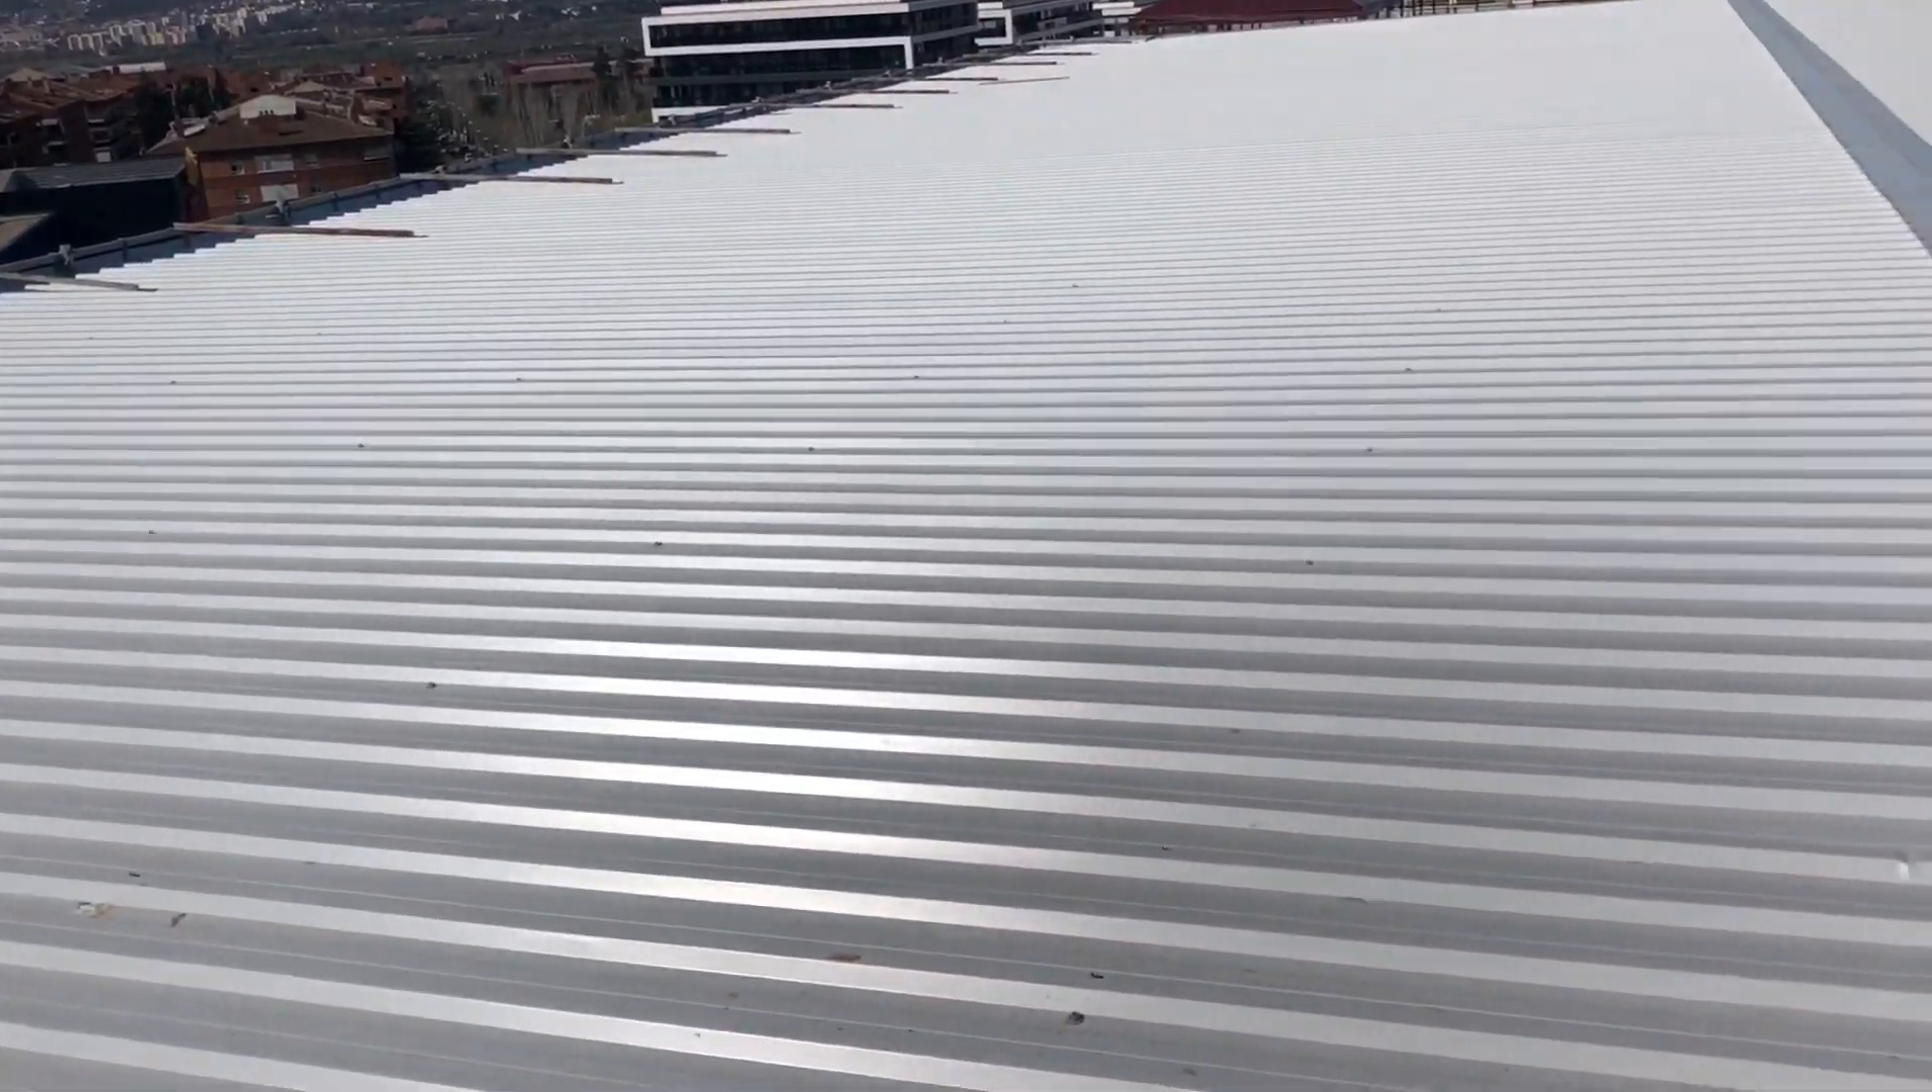Veis que ya hemos colocado toda la chapa.